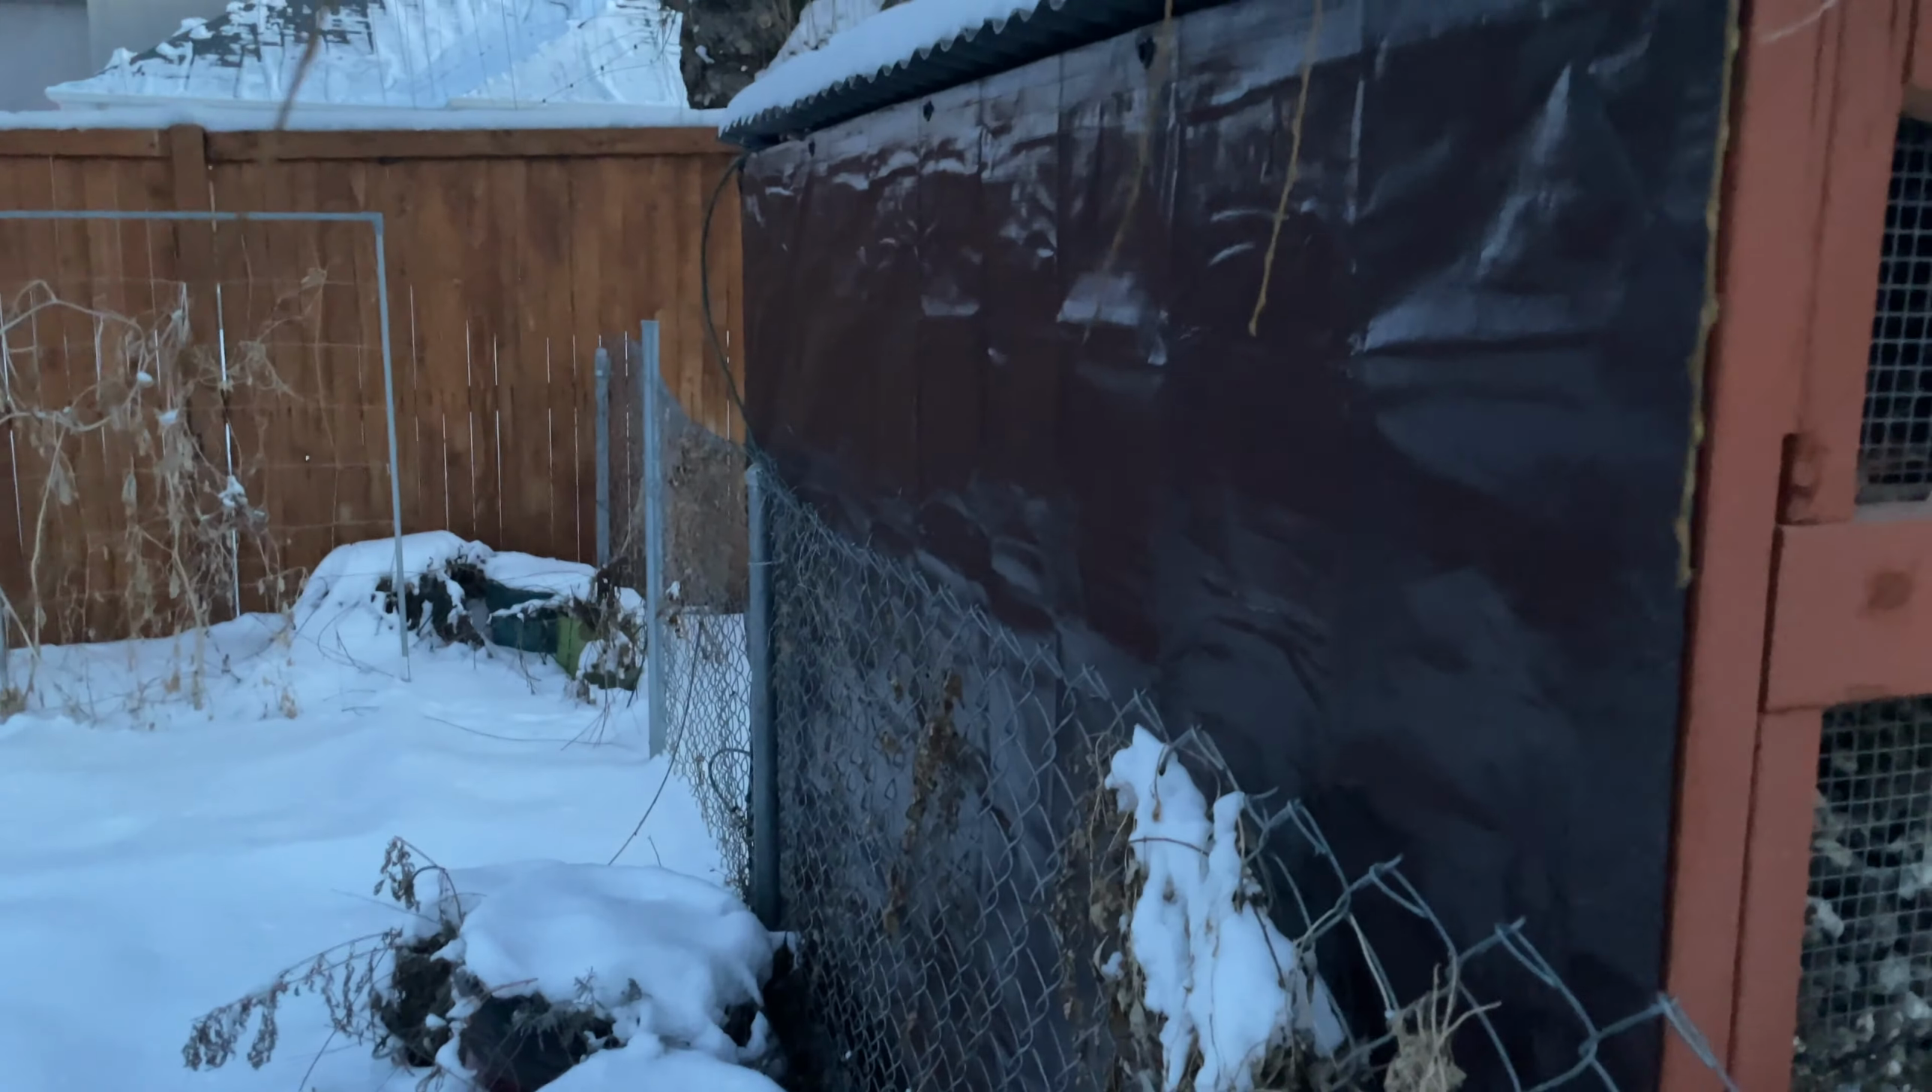The other thing I did to help with the winter was I put this tarp up on this one side.